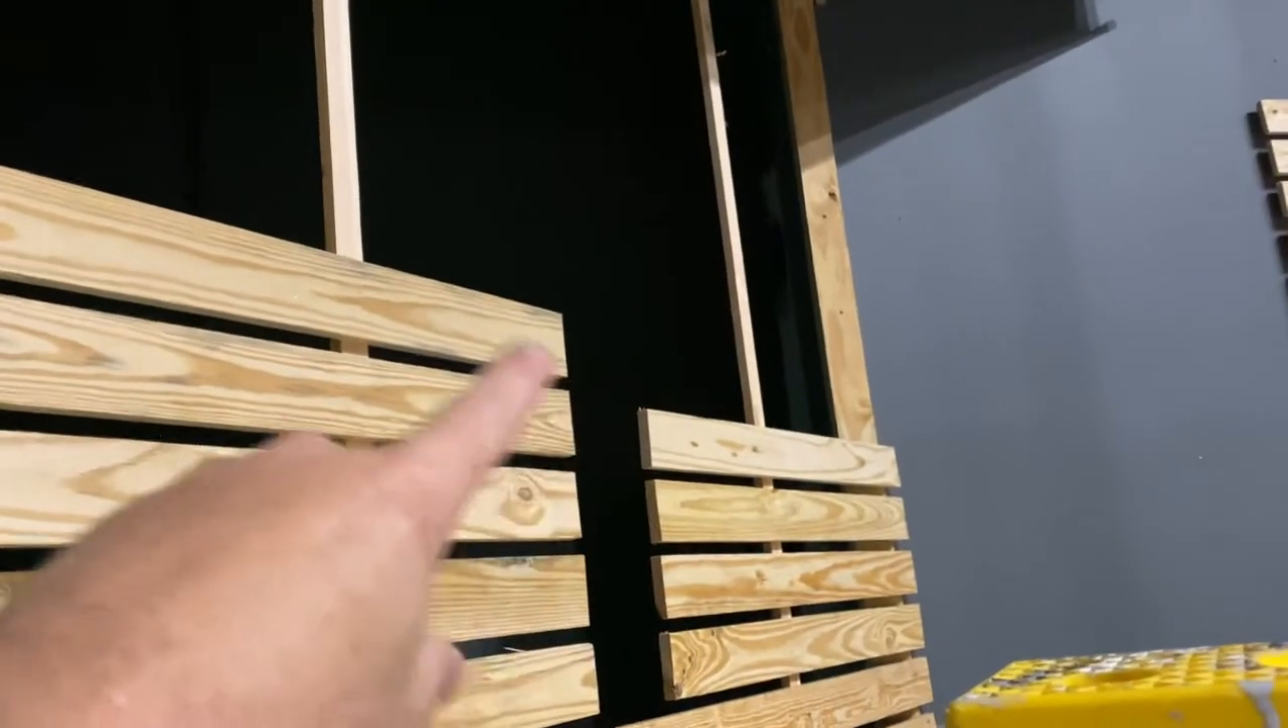We've built a frame studded up on both sides and then we've put these one by two strips in there just so so they're not so so it's not so gawky.